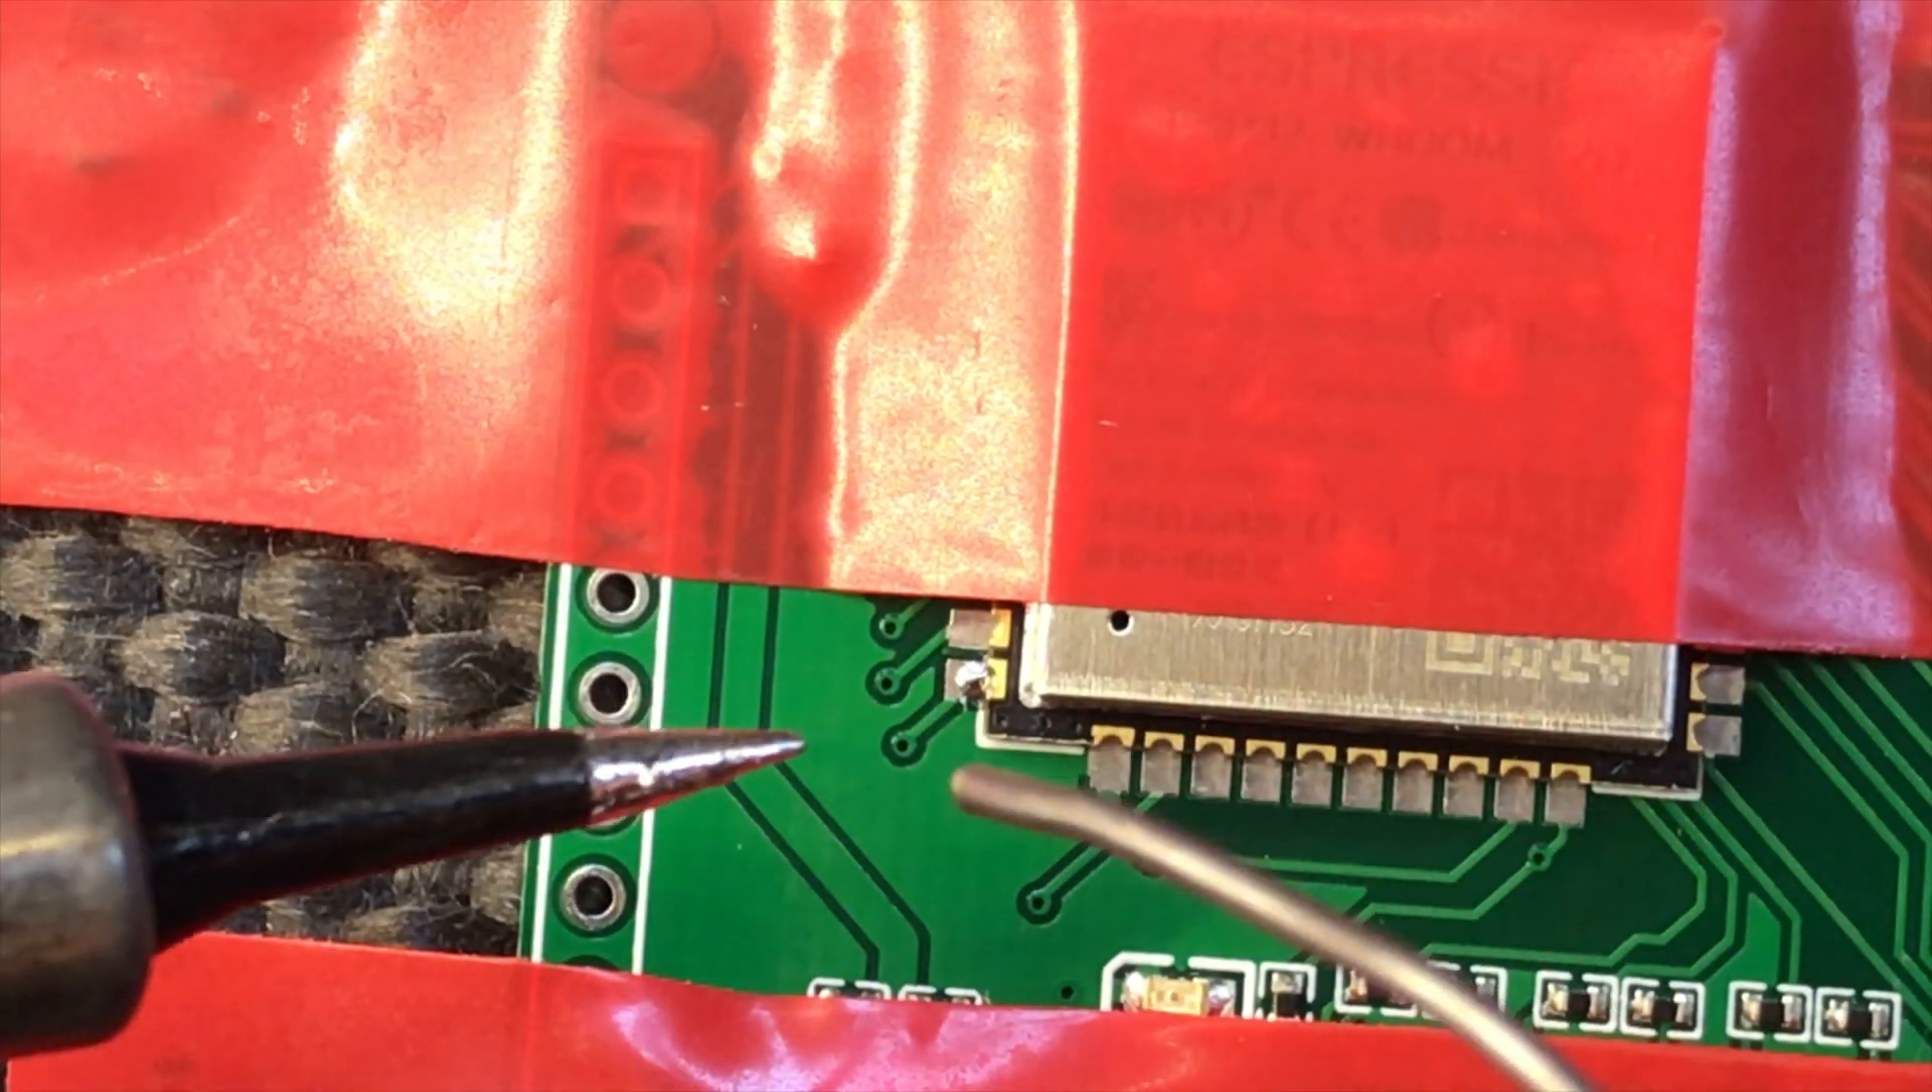So, I've aligned the ESP to the position on the PCB where it should go and I've taped it down.